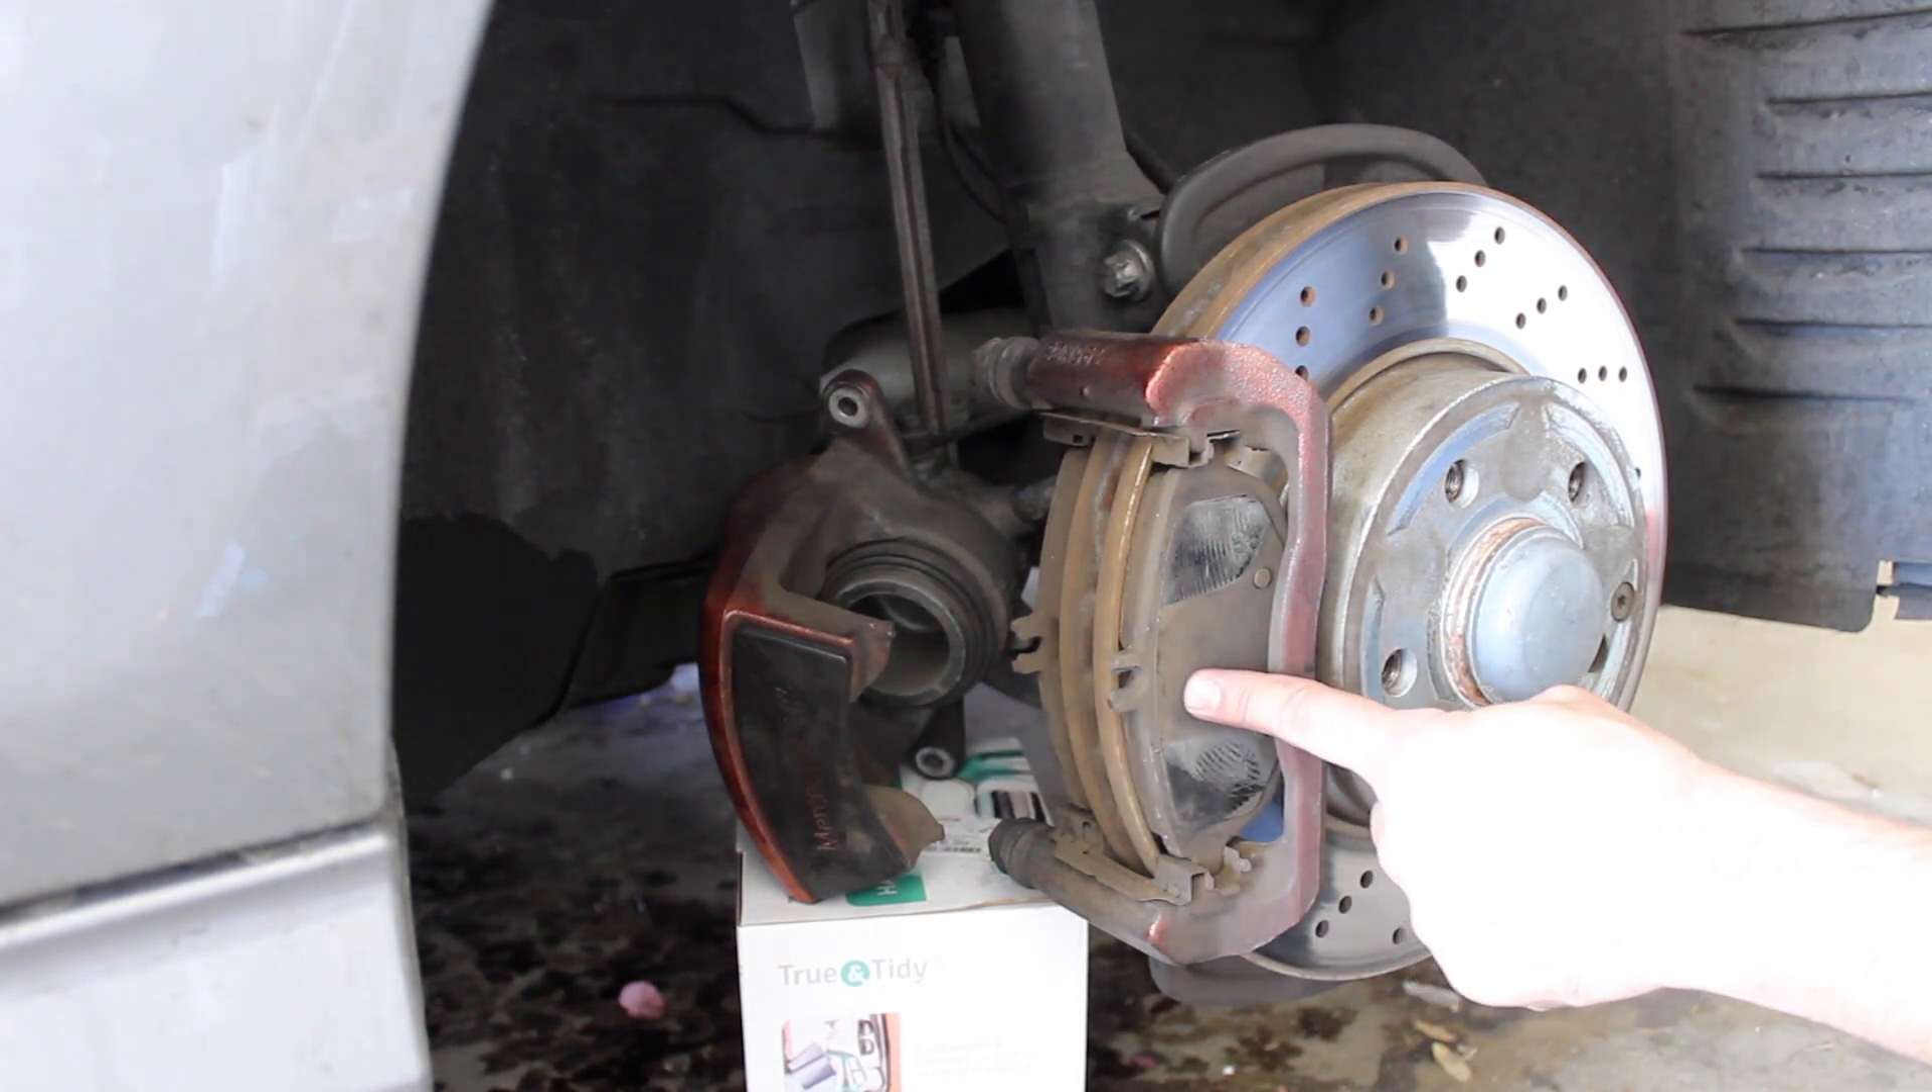All right, so I already took off the caliper so I can access the brake pads, which are right here.